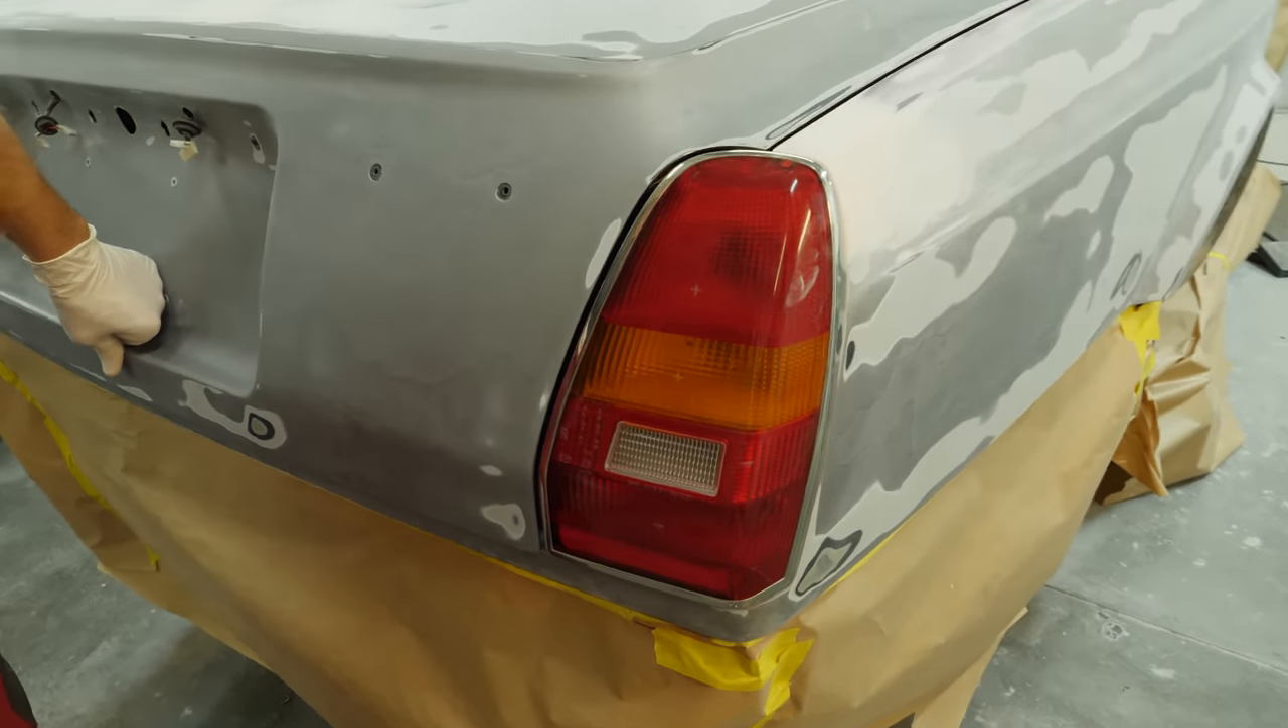Wreszcie te lampy odnalazły swoje miejsce w tym aucie.